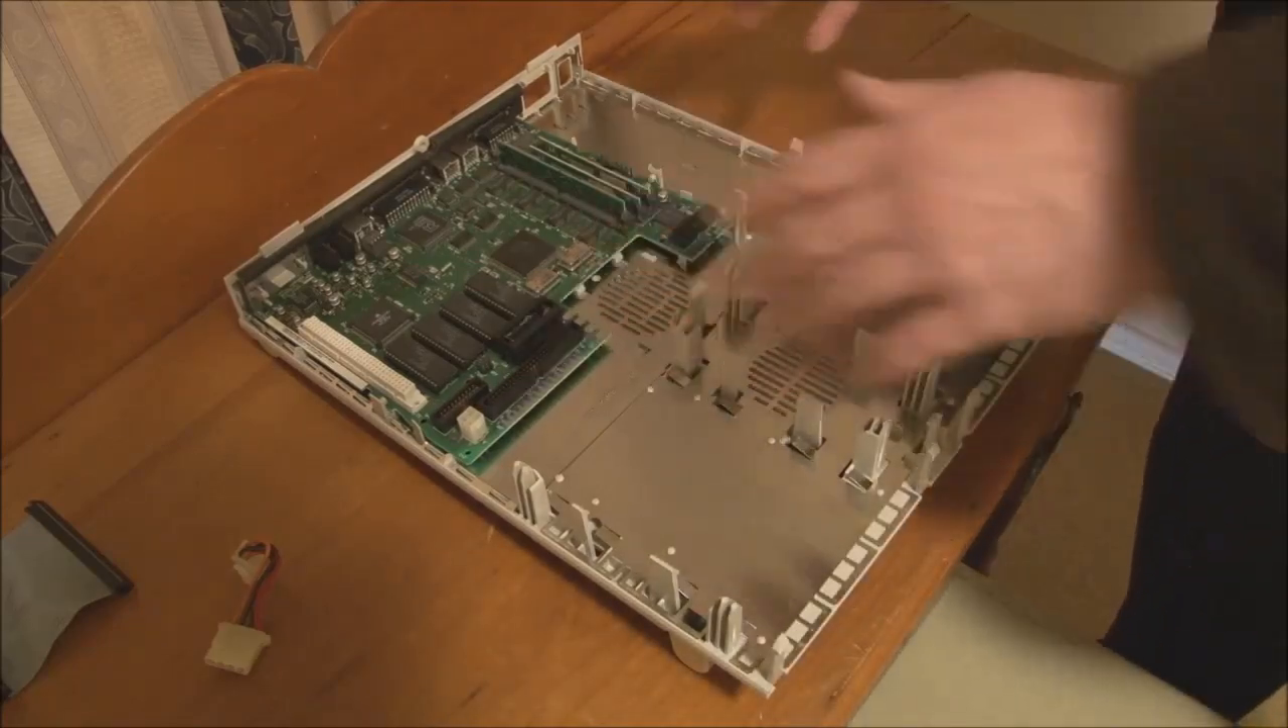Next up, well, the last thing really in fact to remove is the logic board itself.